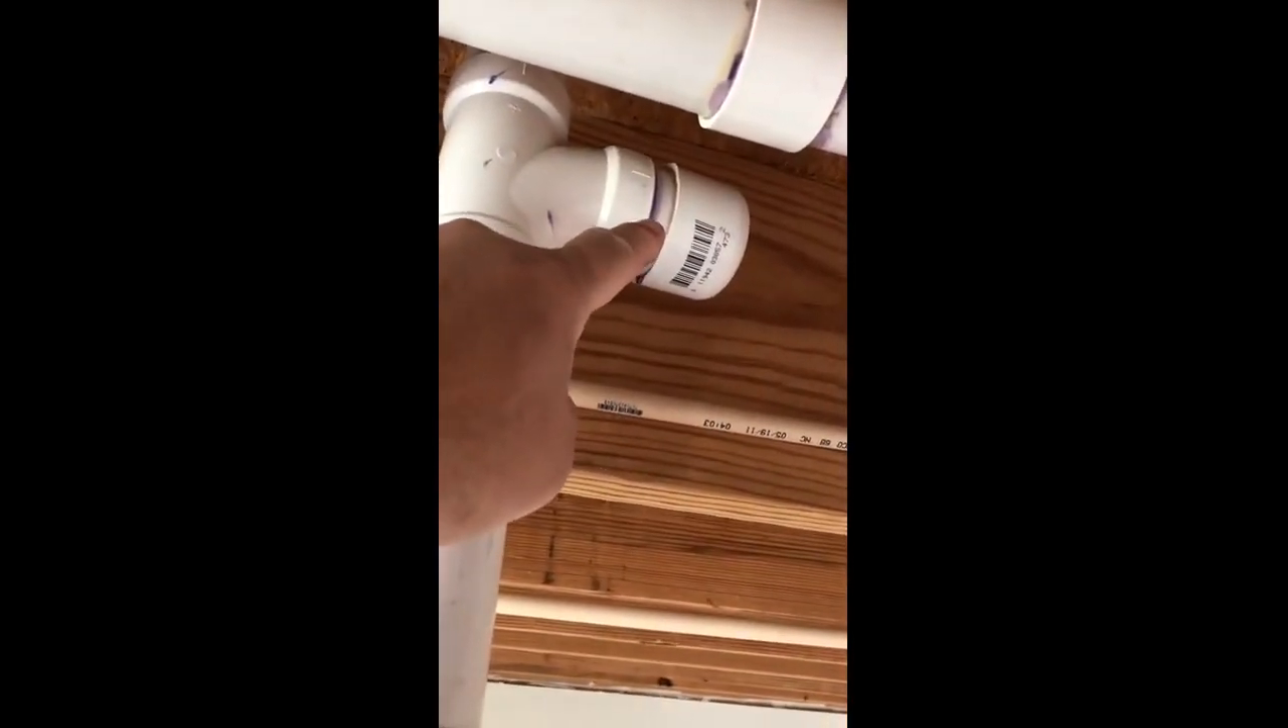I've capped off the original vent line so that now there's no air coming in prior to the drain trap.